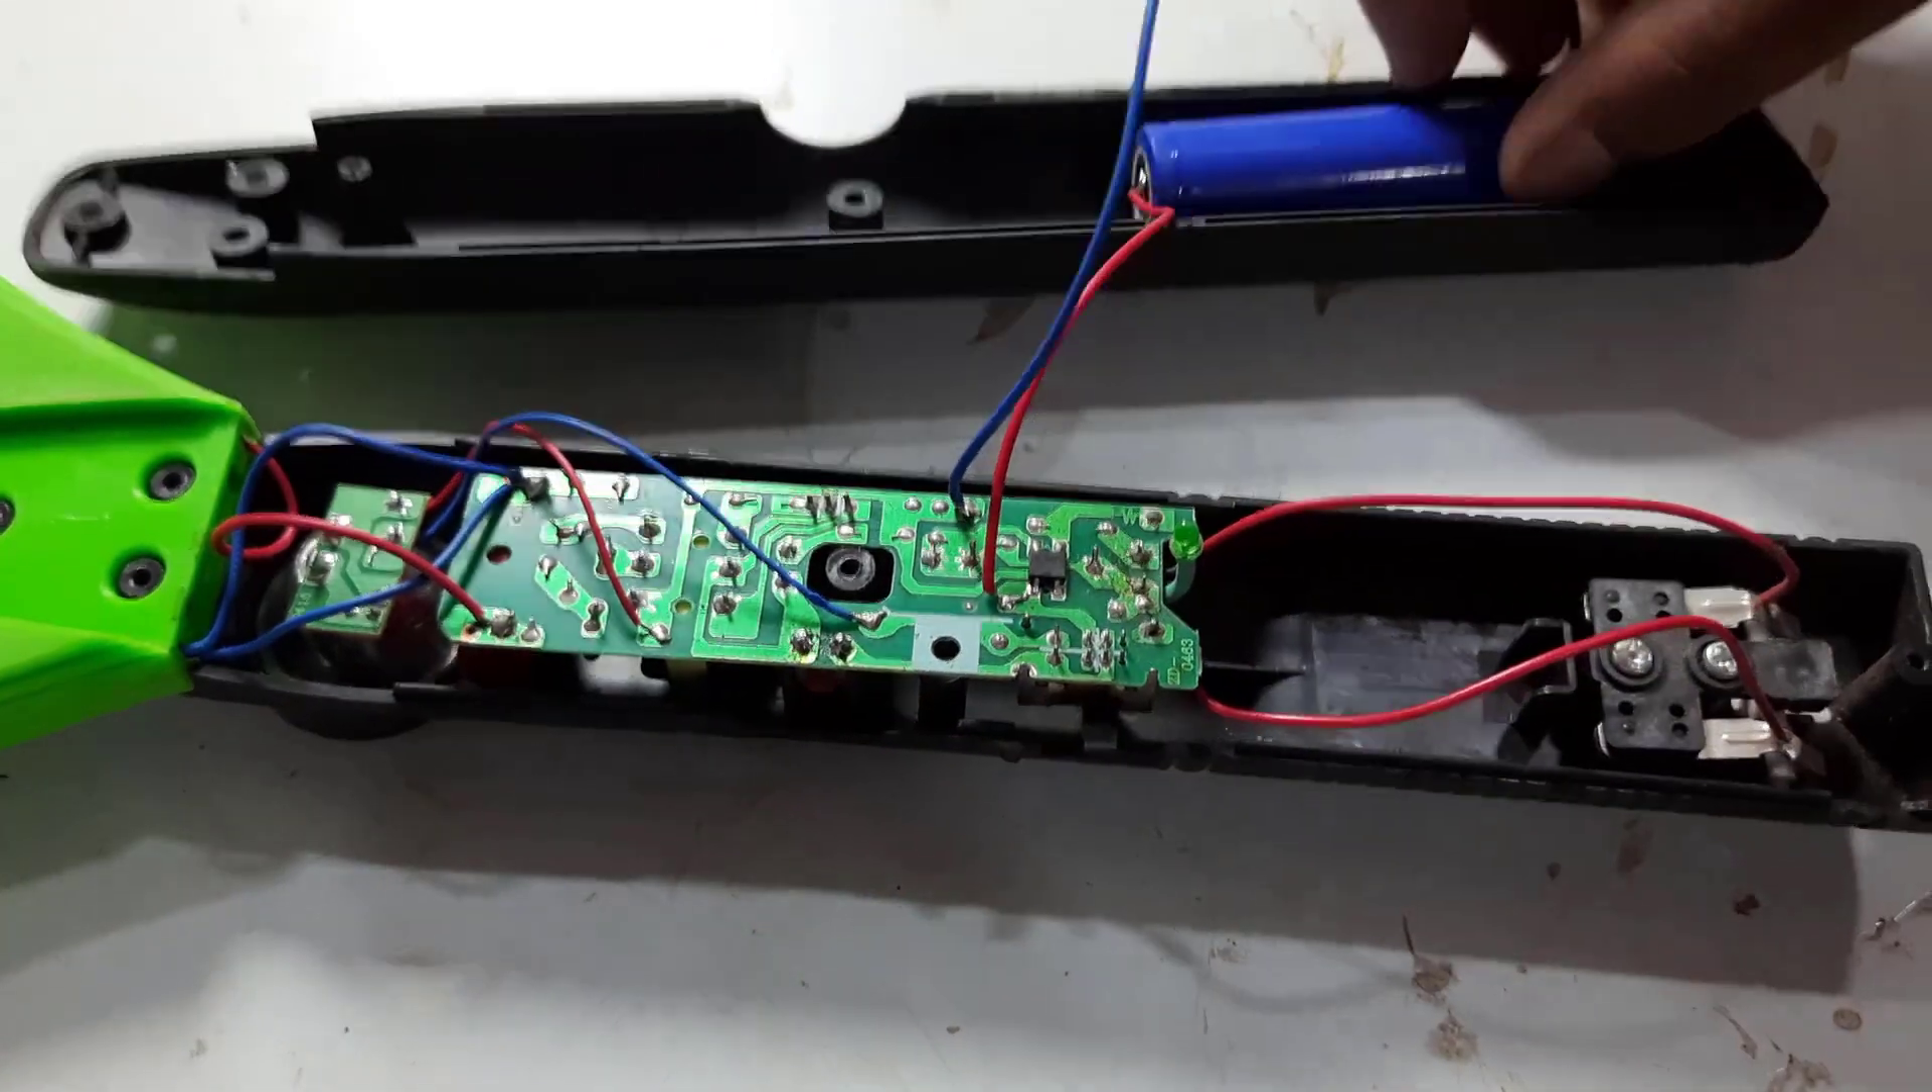यह सर्कीट के साथ मैंने बैटरी जोड दिये।